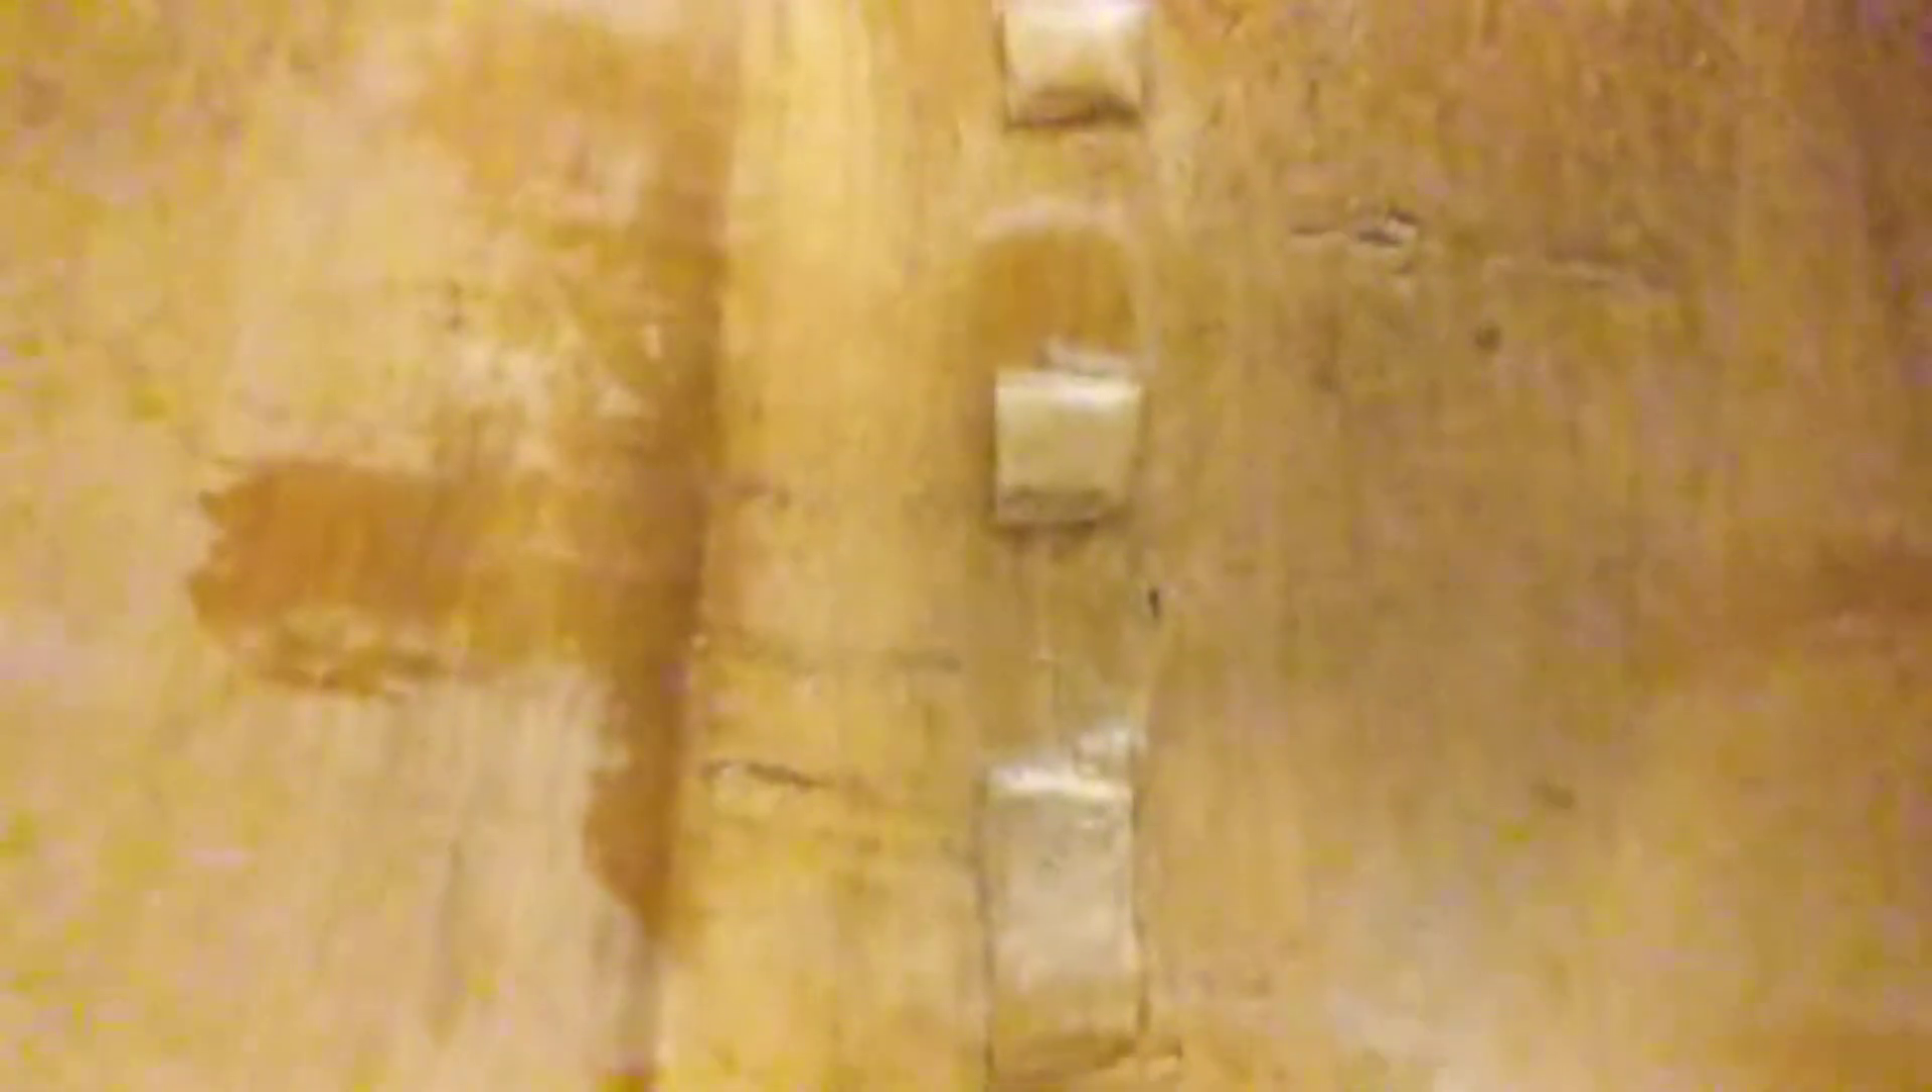It's not the best but I made these cleats shaped them the best I could and then glued them along this crack with hide glue.